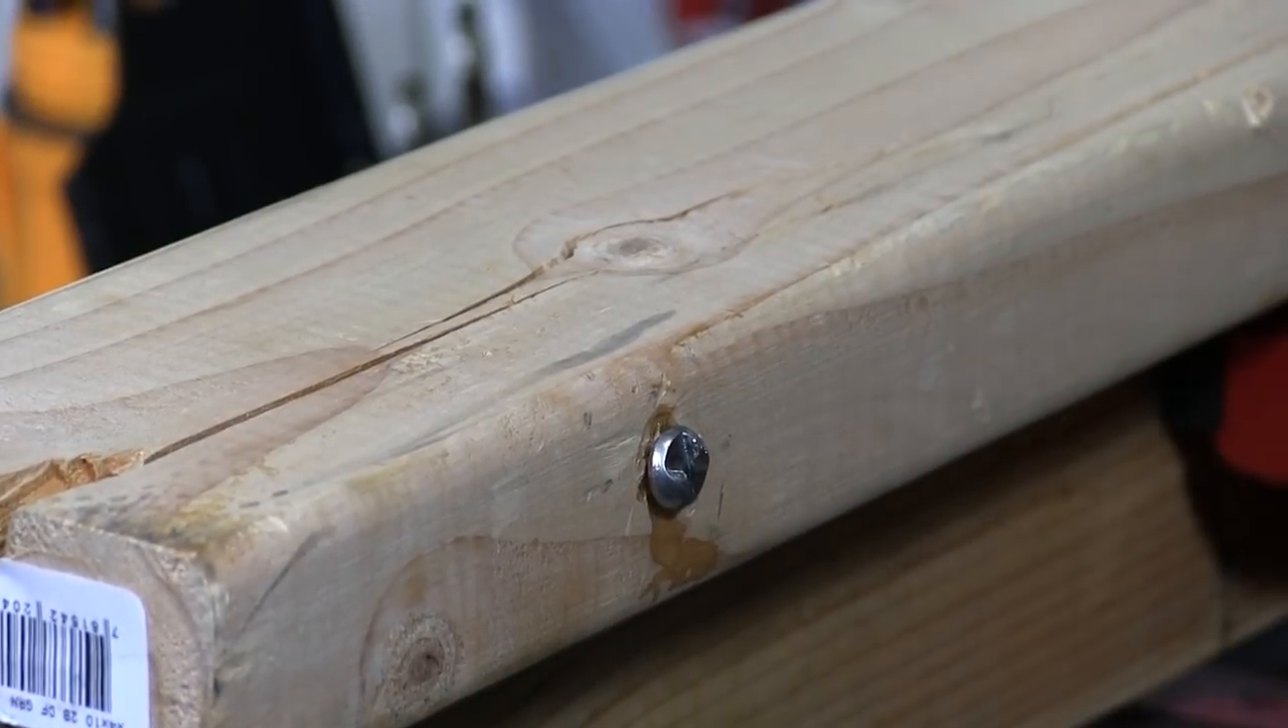So the one -way is all the way in now. It's flush up against the wood.